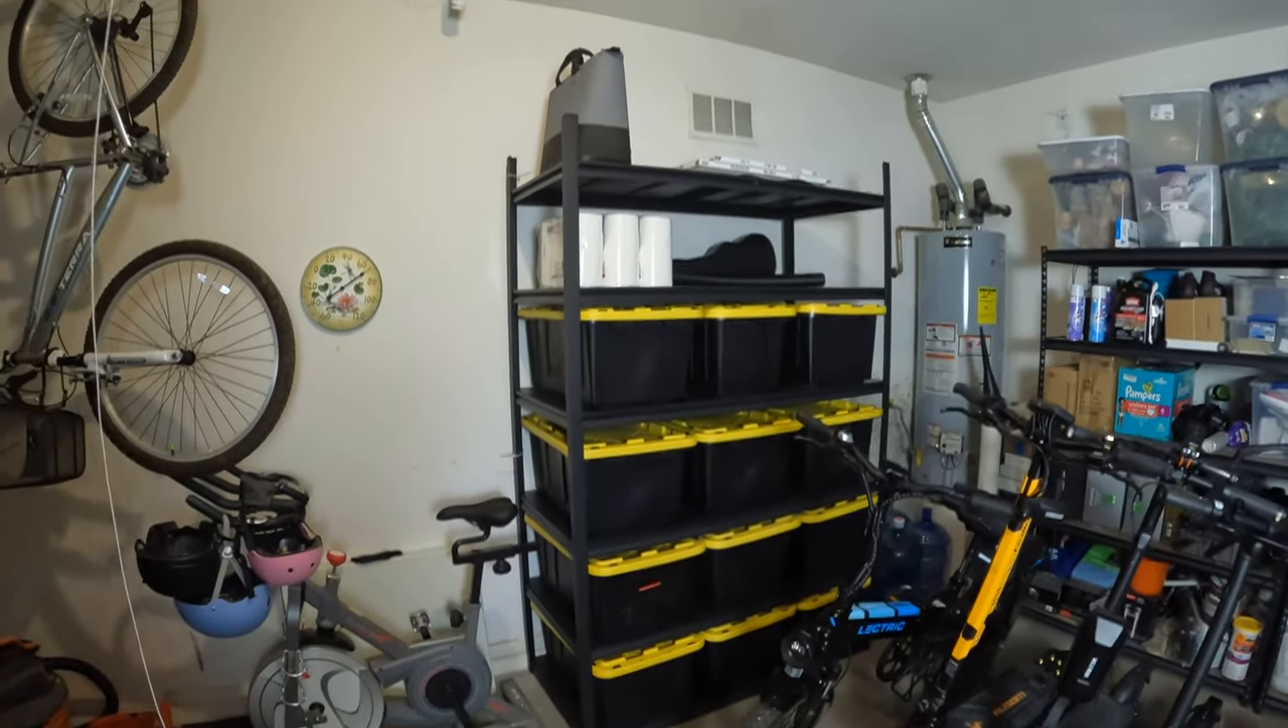There you have it we've got the shelf fully installed we've got everything loaded up on it.